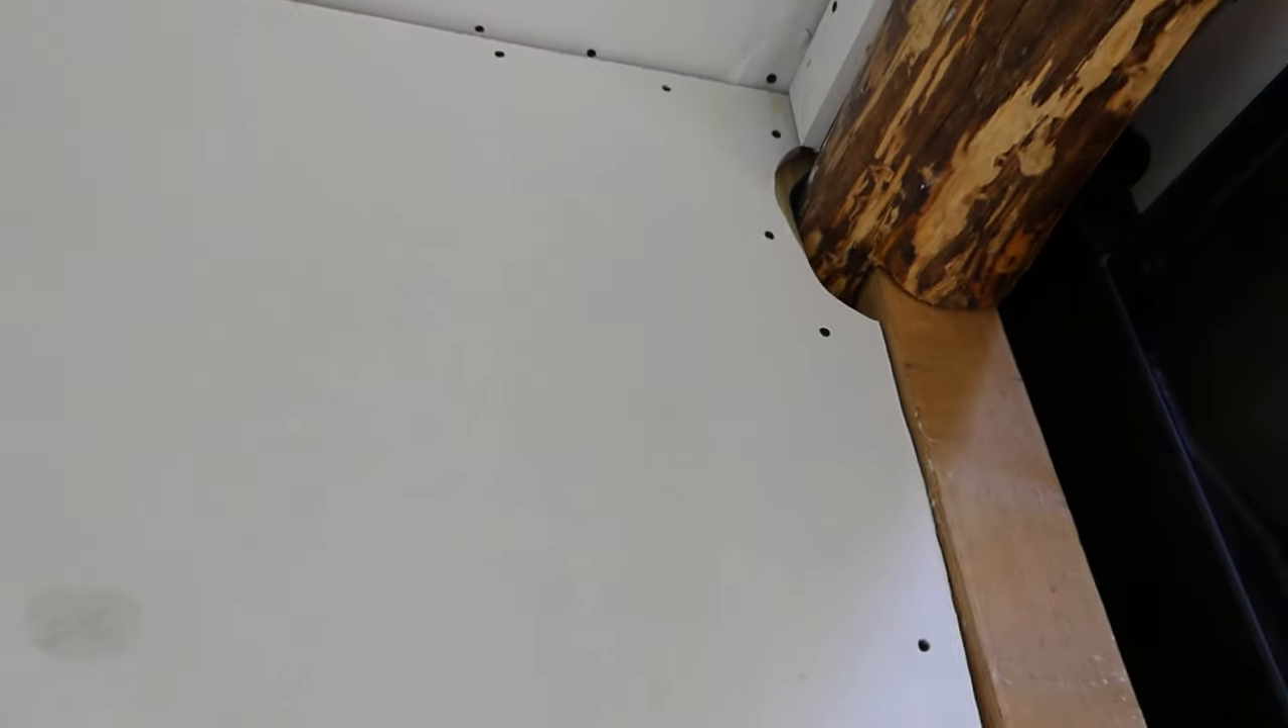You can also see that there's some gapping here along the log.